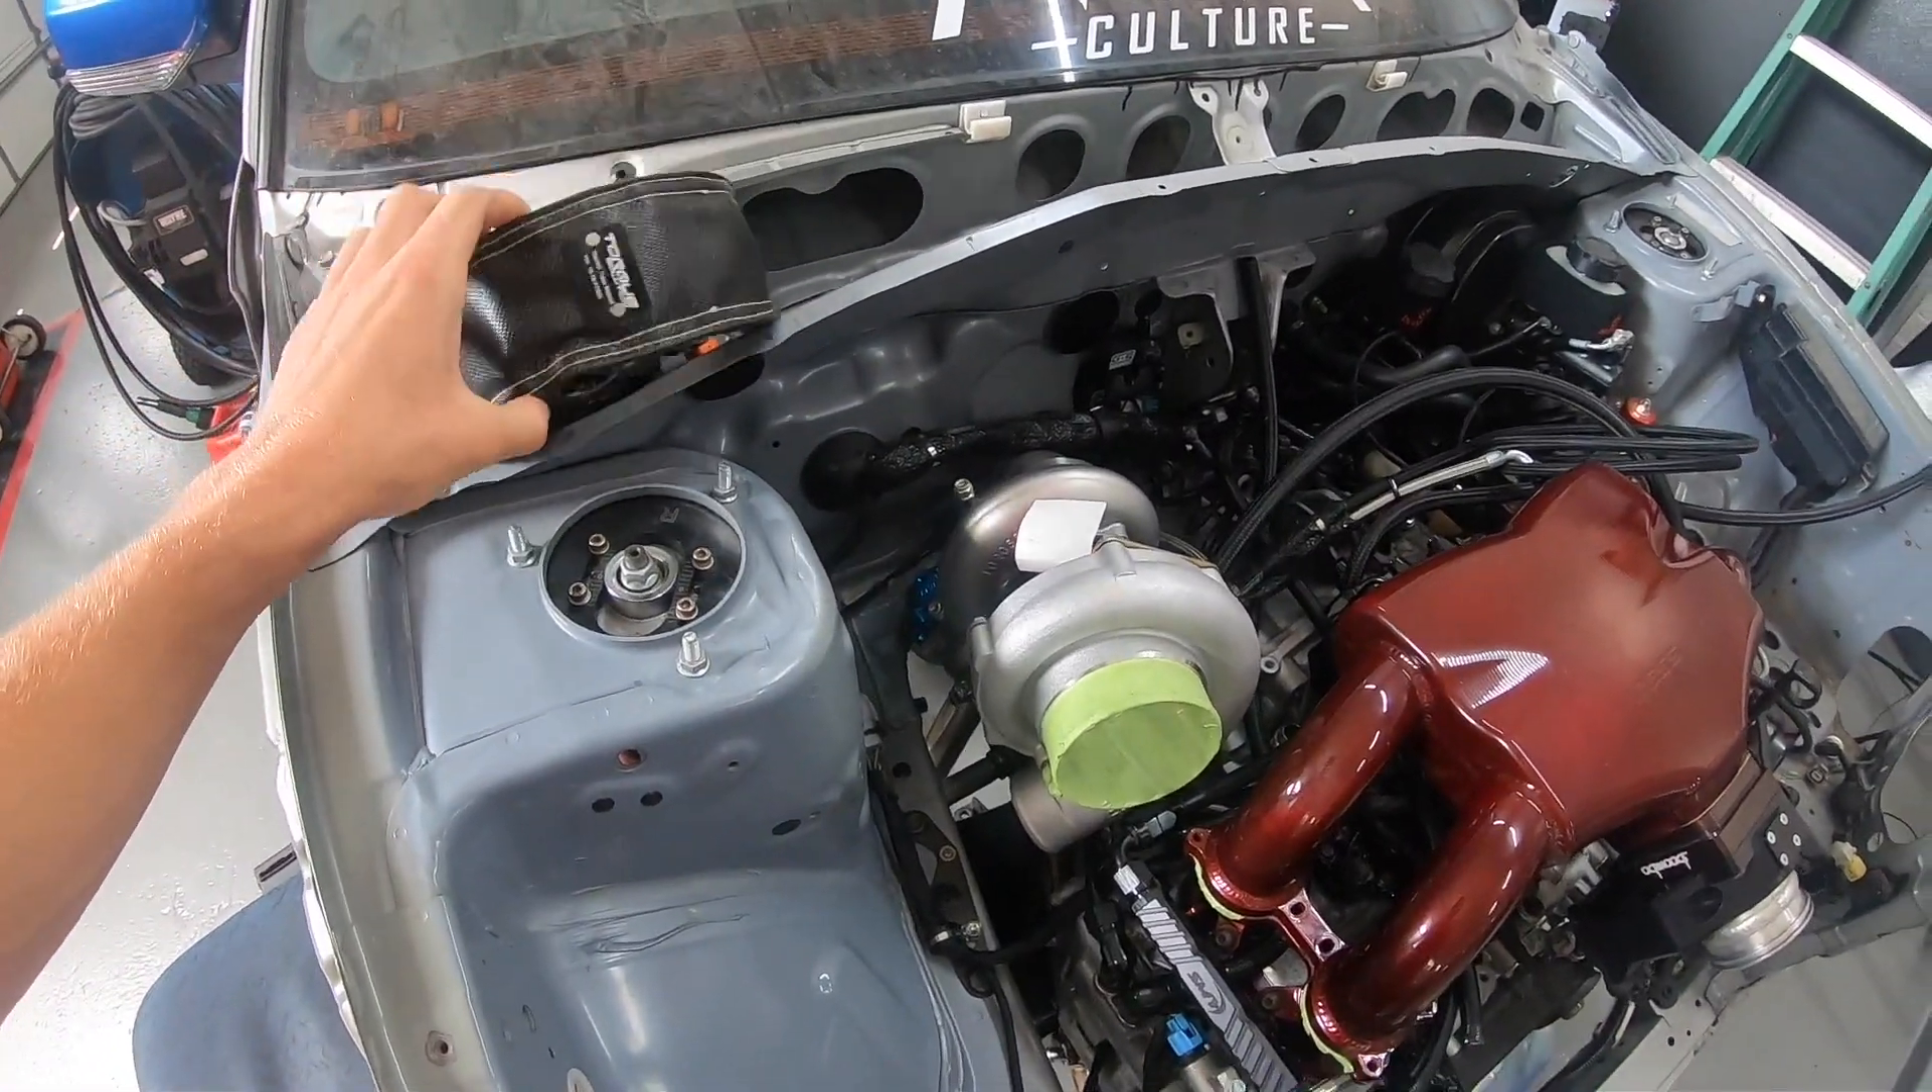We have a nice little turbo blanket from torque solutions haven't yet put that on.